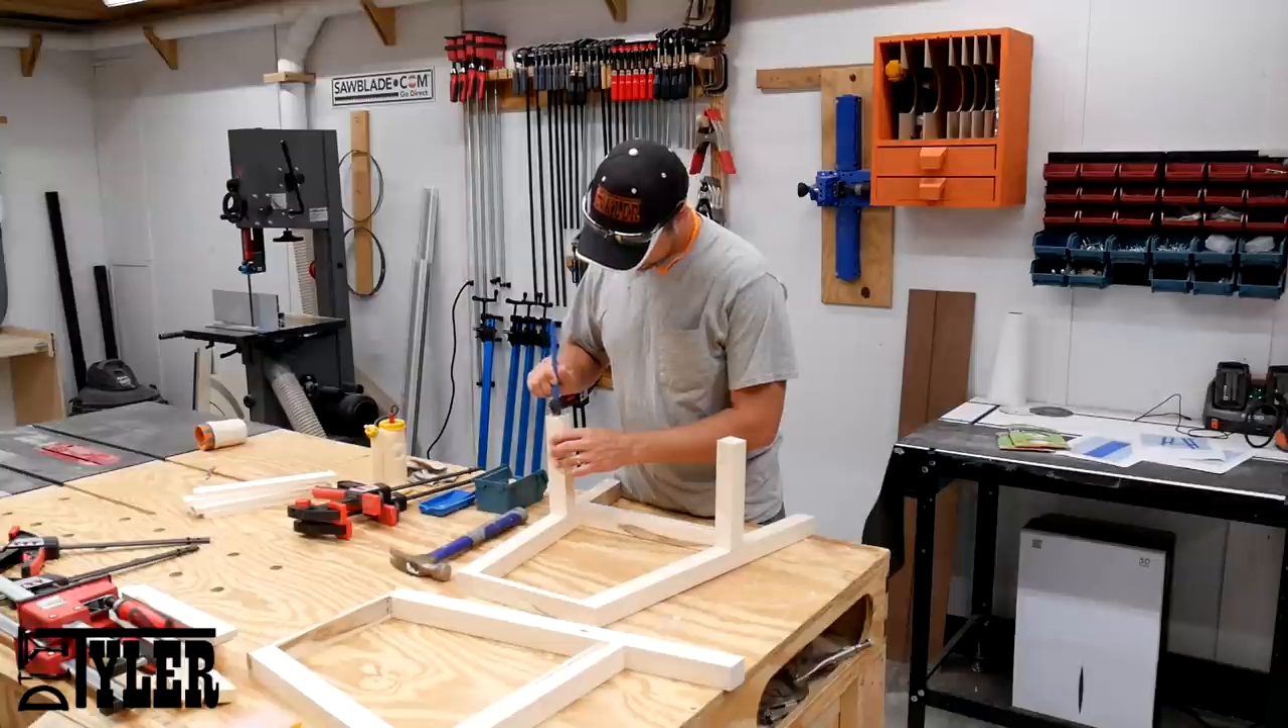So we just finished our two leg assemblies, and now it is time to attach them together.